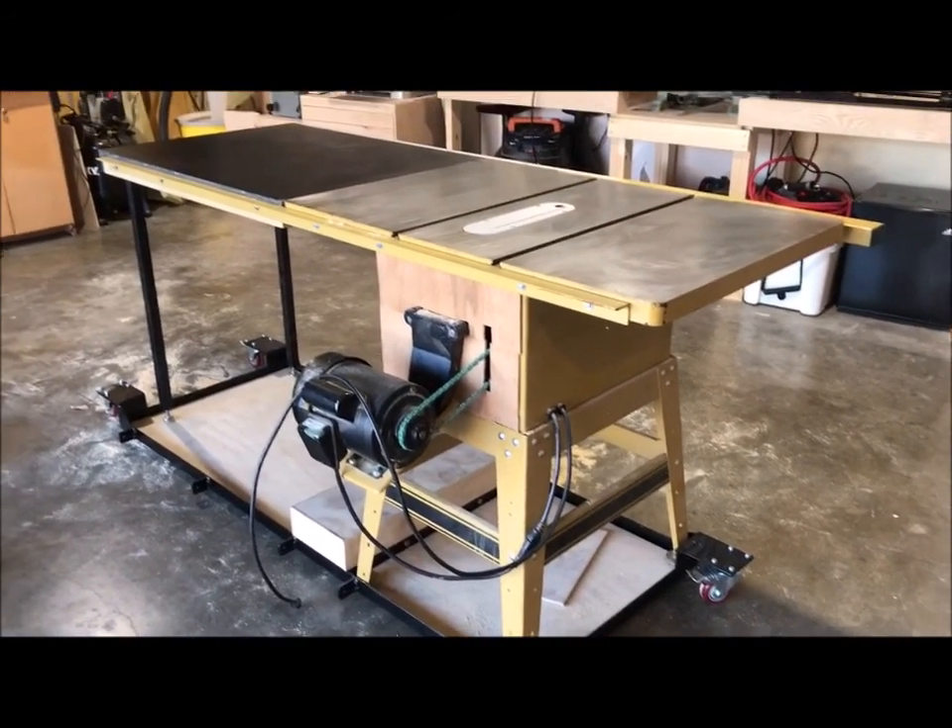We've got the saw on it and the extension table on, fits just perfect and rolls really, really nice.